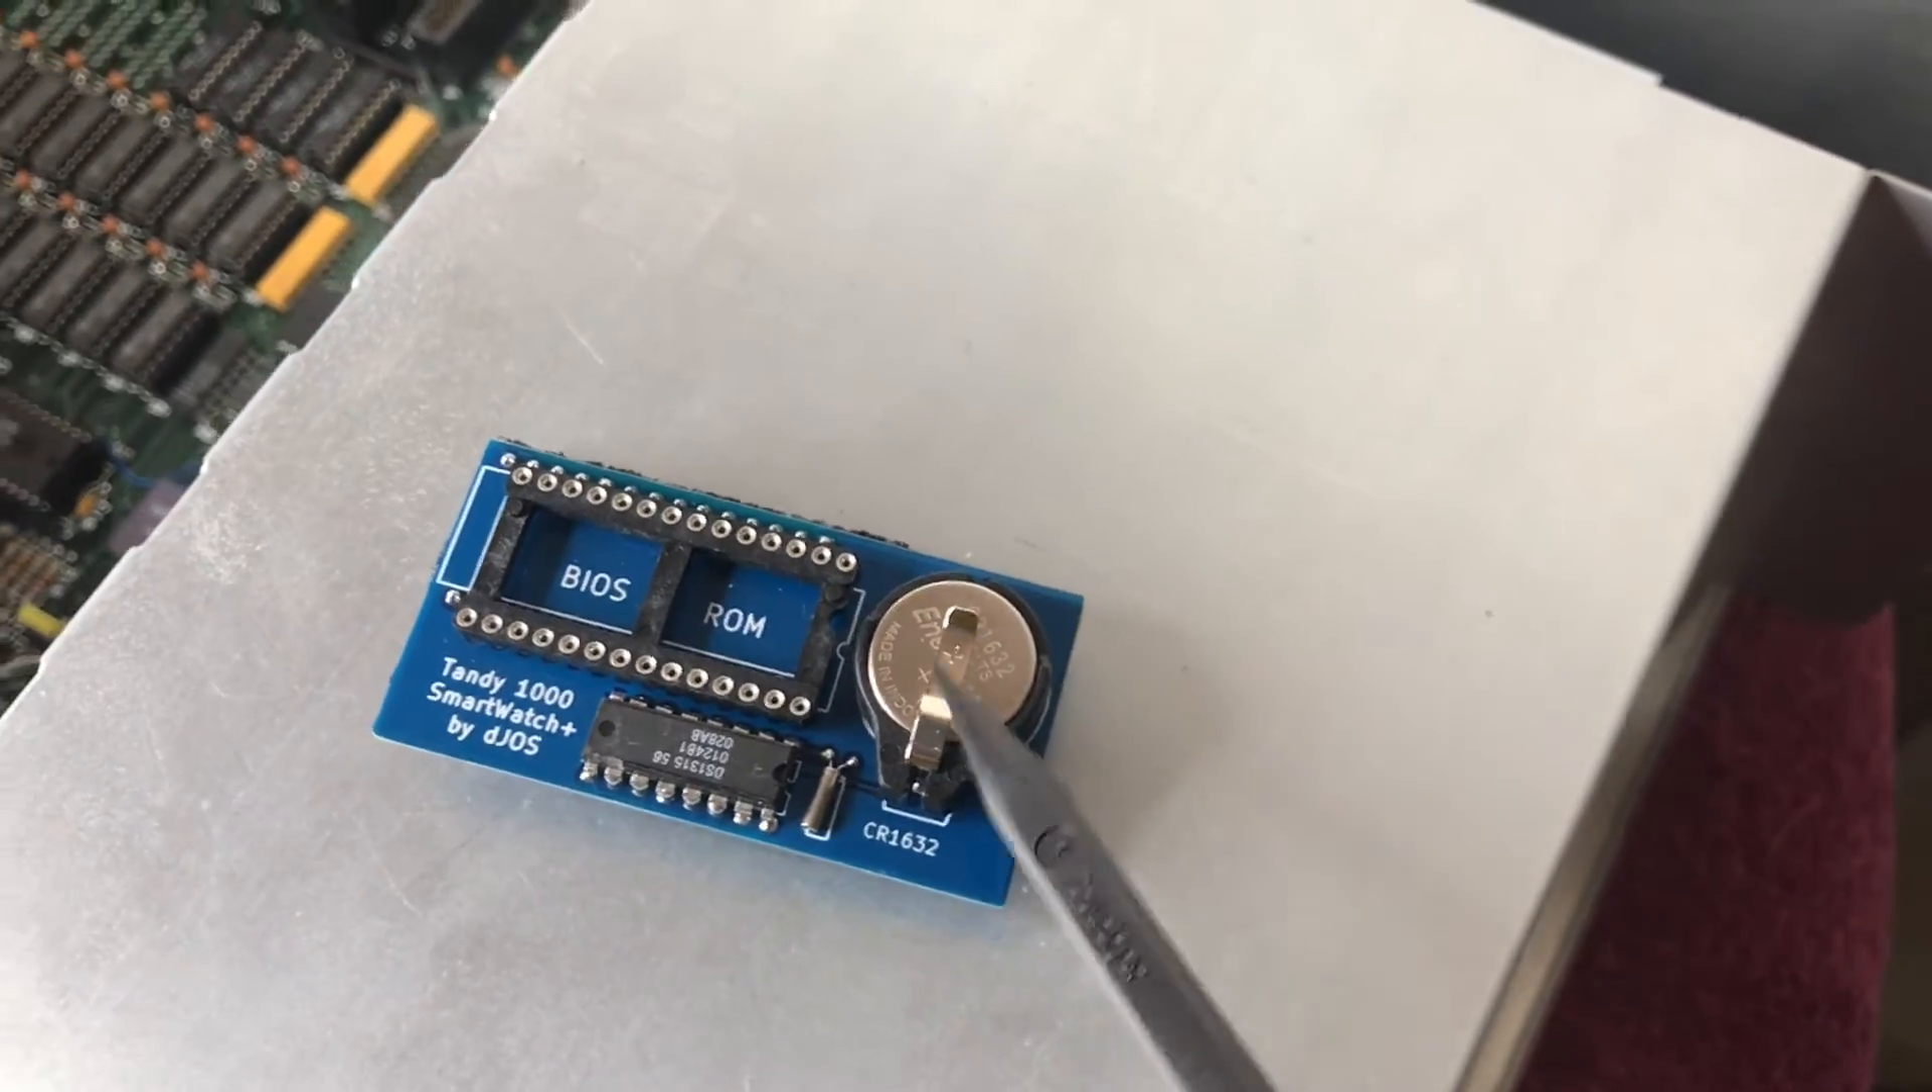I have got the battery, the CR1632, installed into the real -time clock.